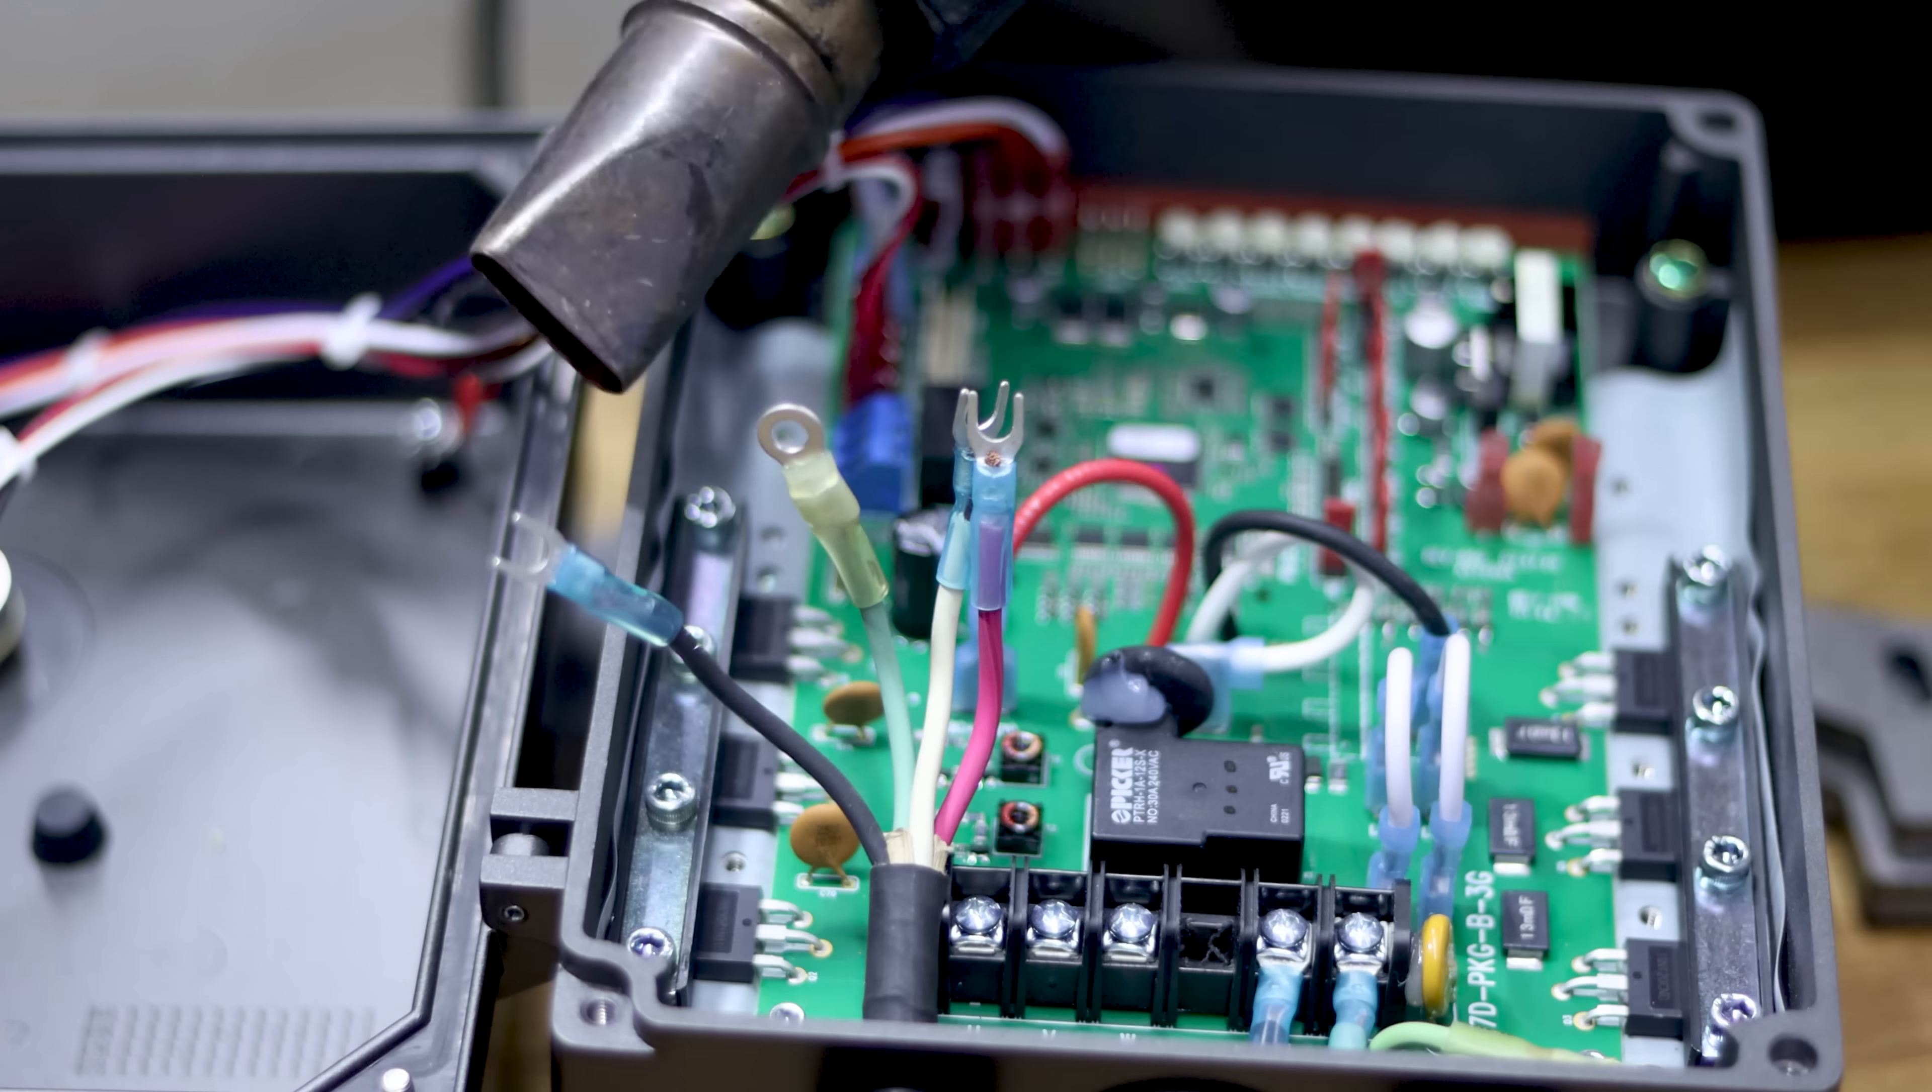Okay so now we got all our crimped ends on.